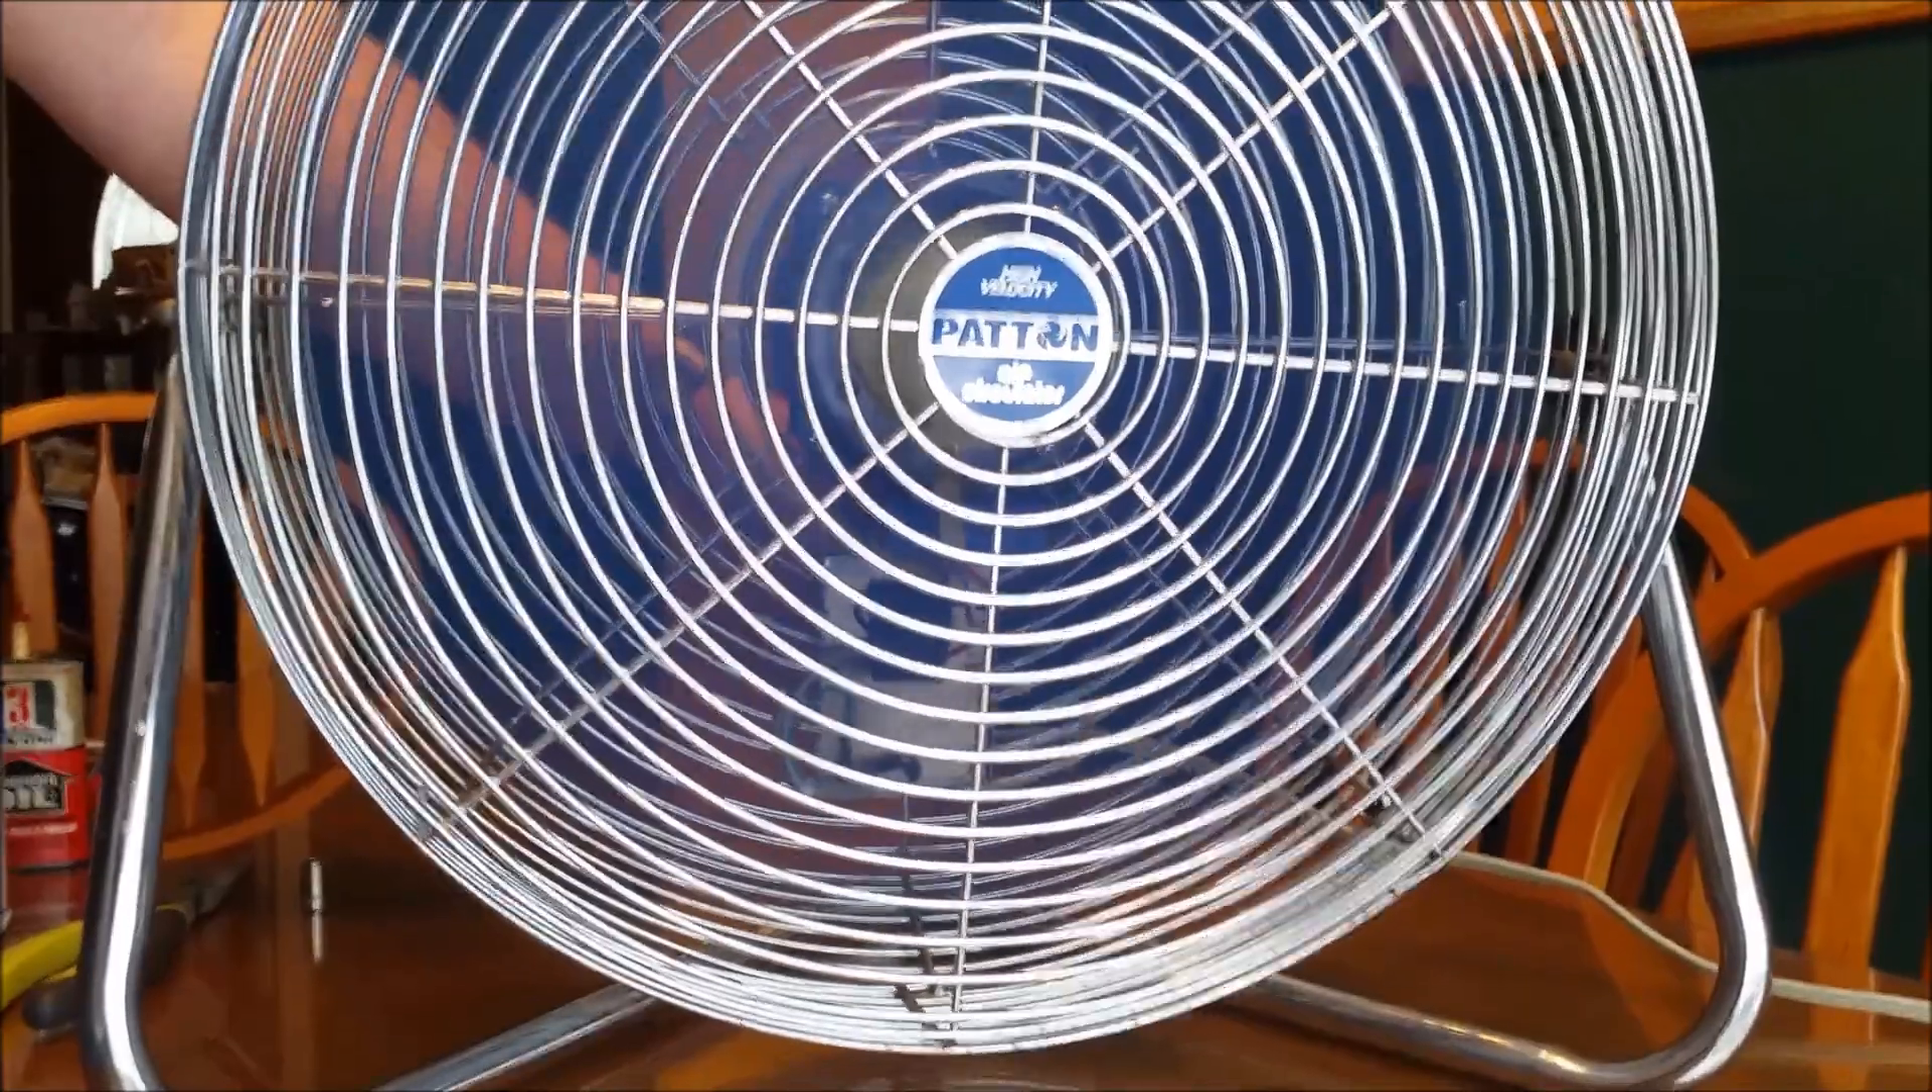All right, so I got the blade back on, and I put the cover on.